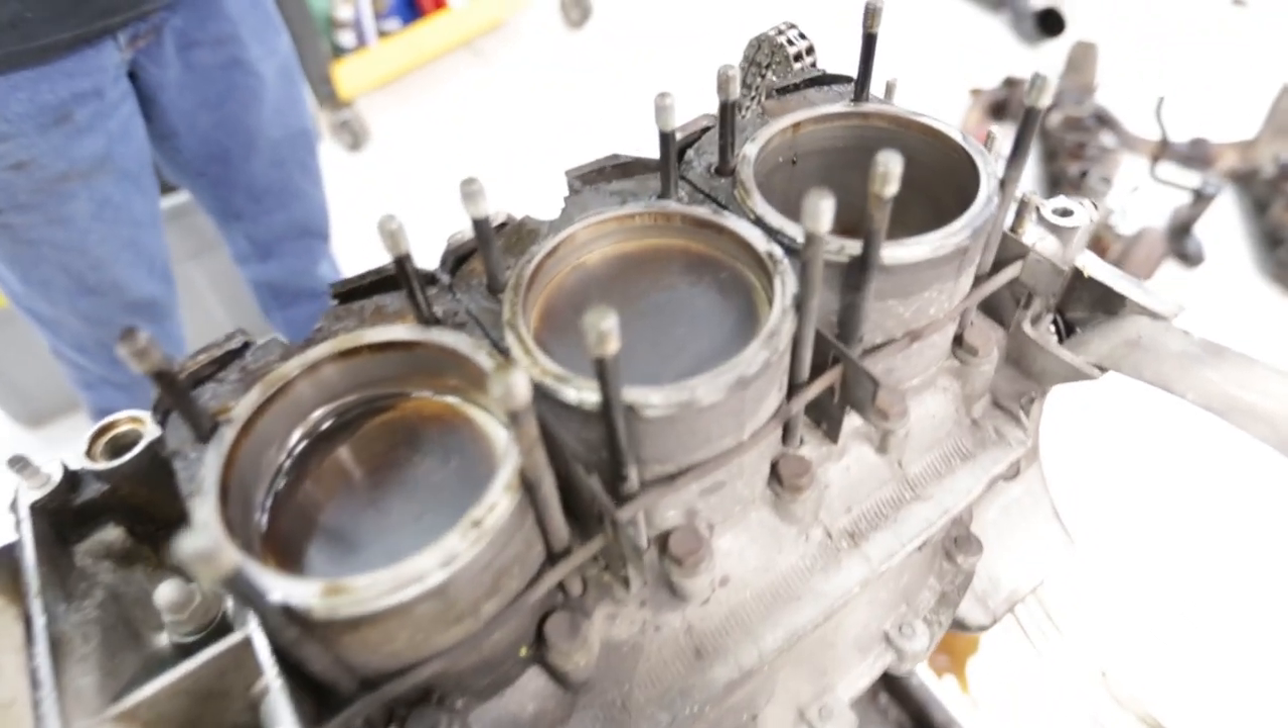The cylinder heads are off. And so far our pistons have looked good.